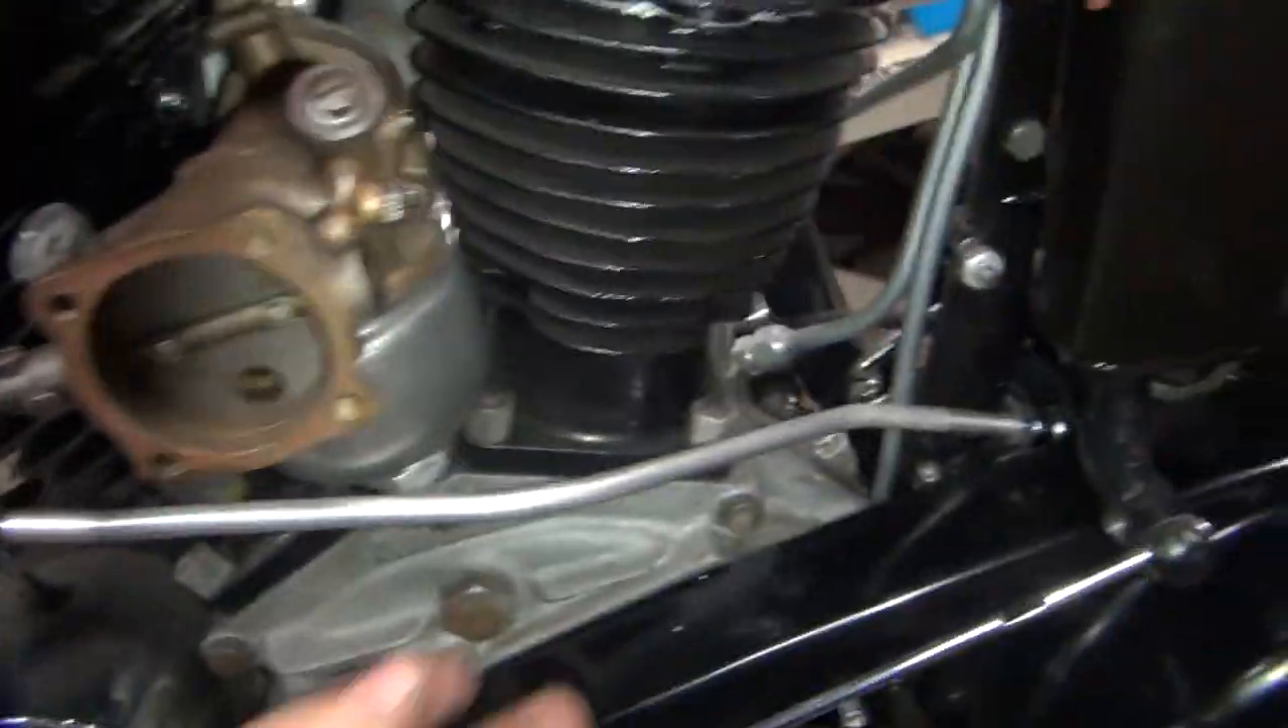Got the oil lines all remounted back up in here.